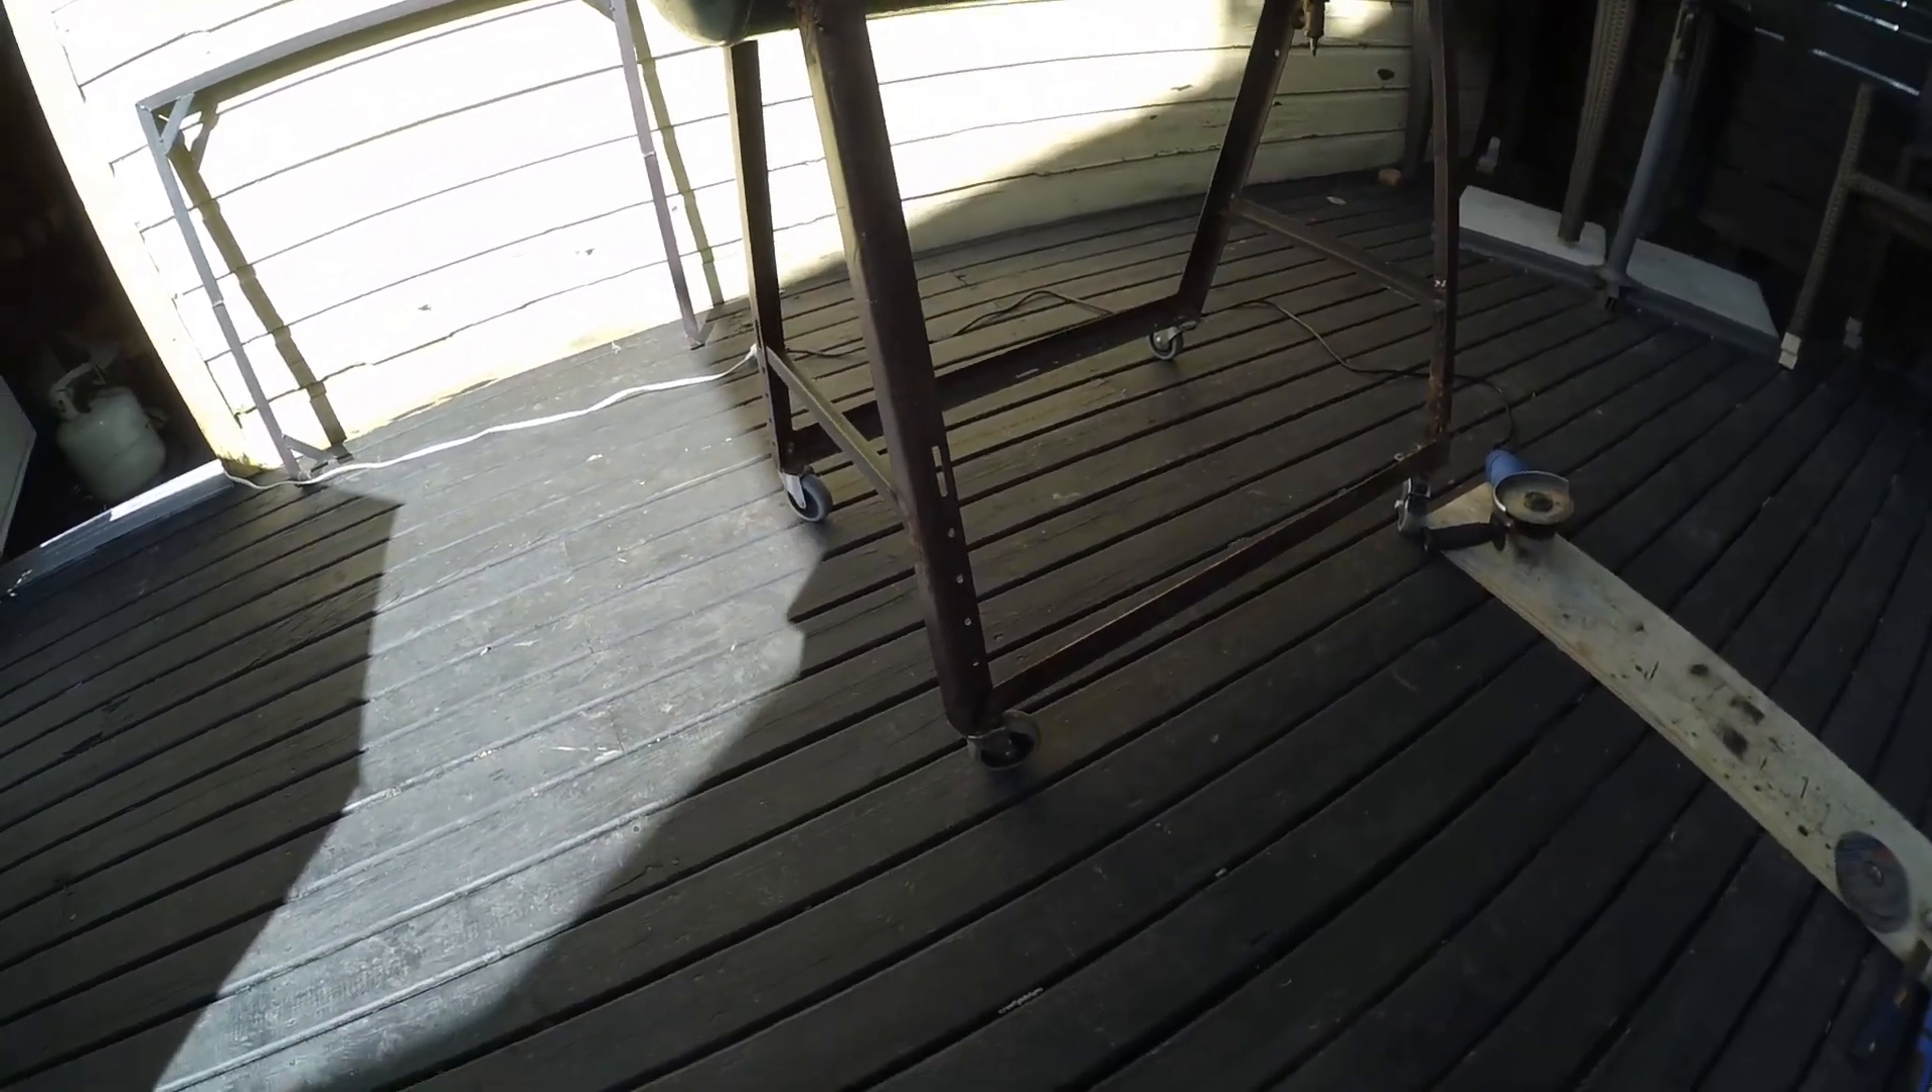I welded up a brace along the legs. I put casters on it.